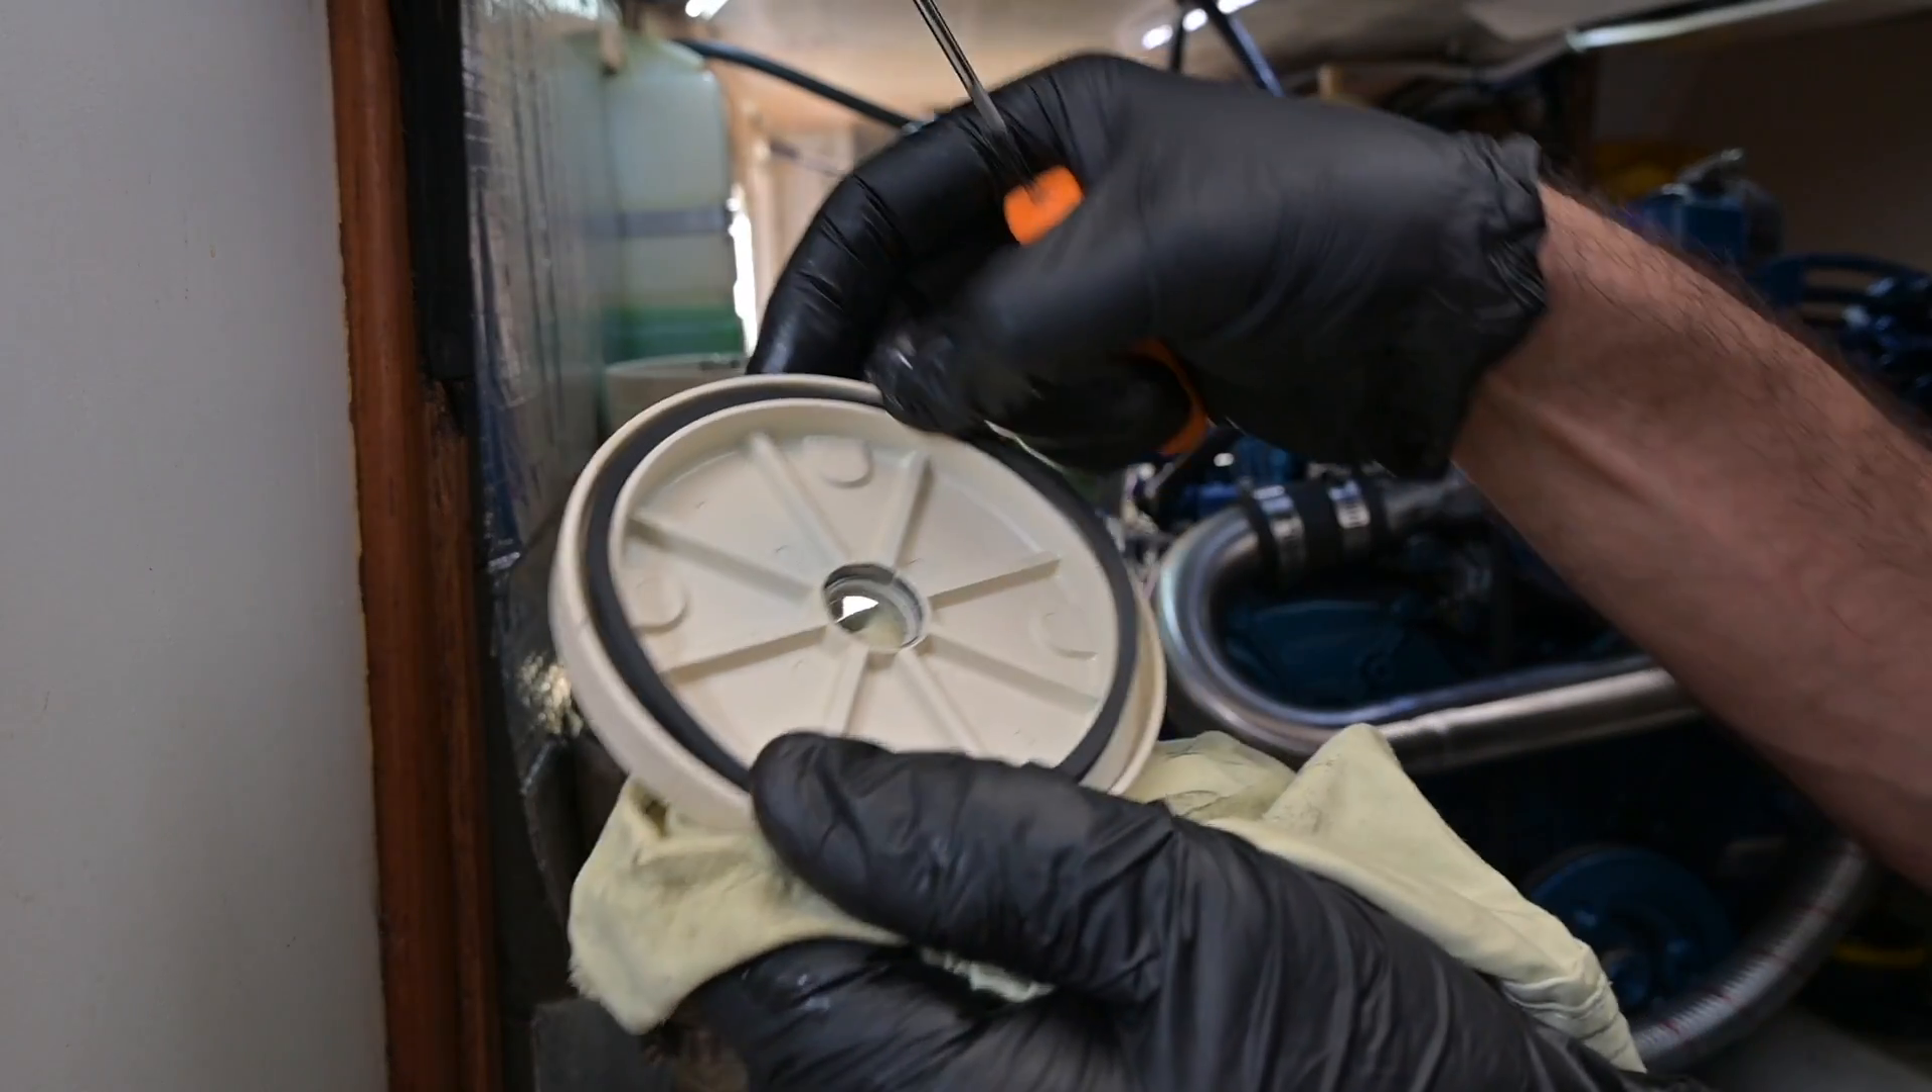So this kit comes with our new O-ring seal for the topper, which I've just pushed into place.